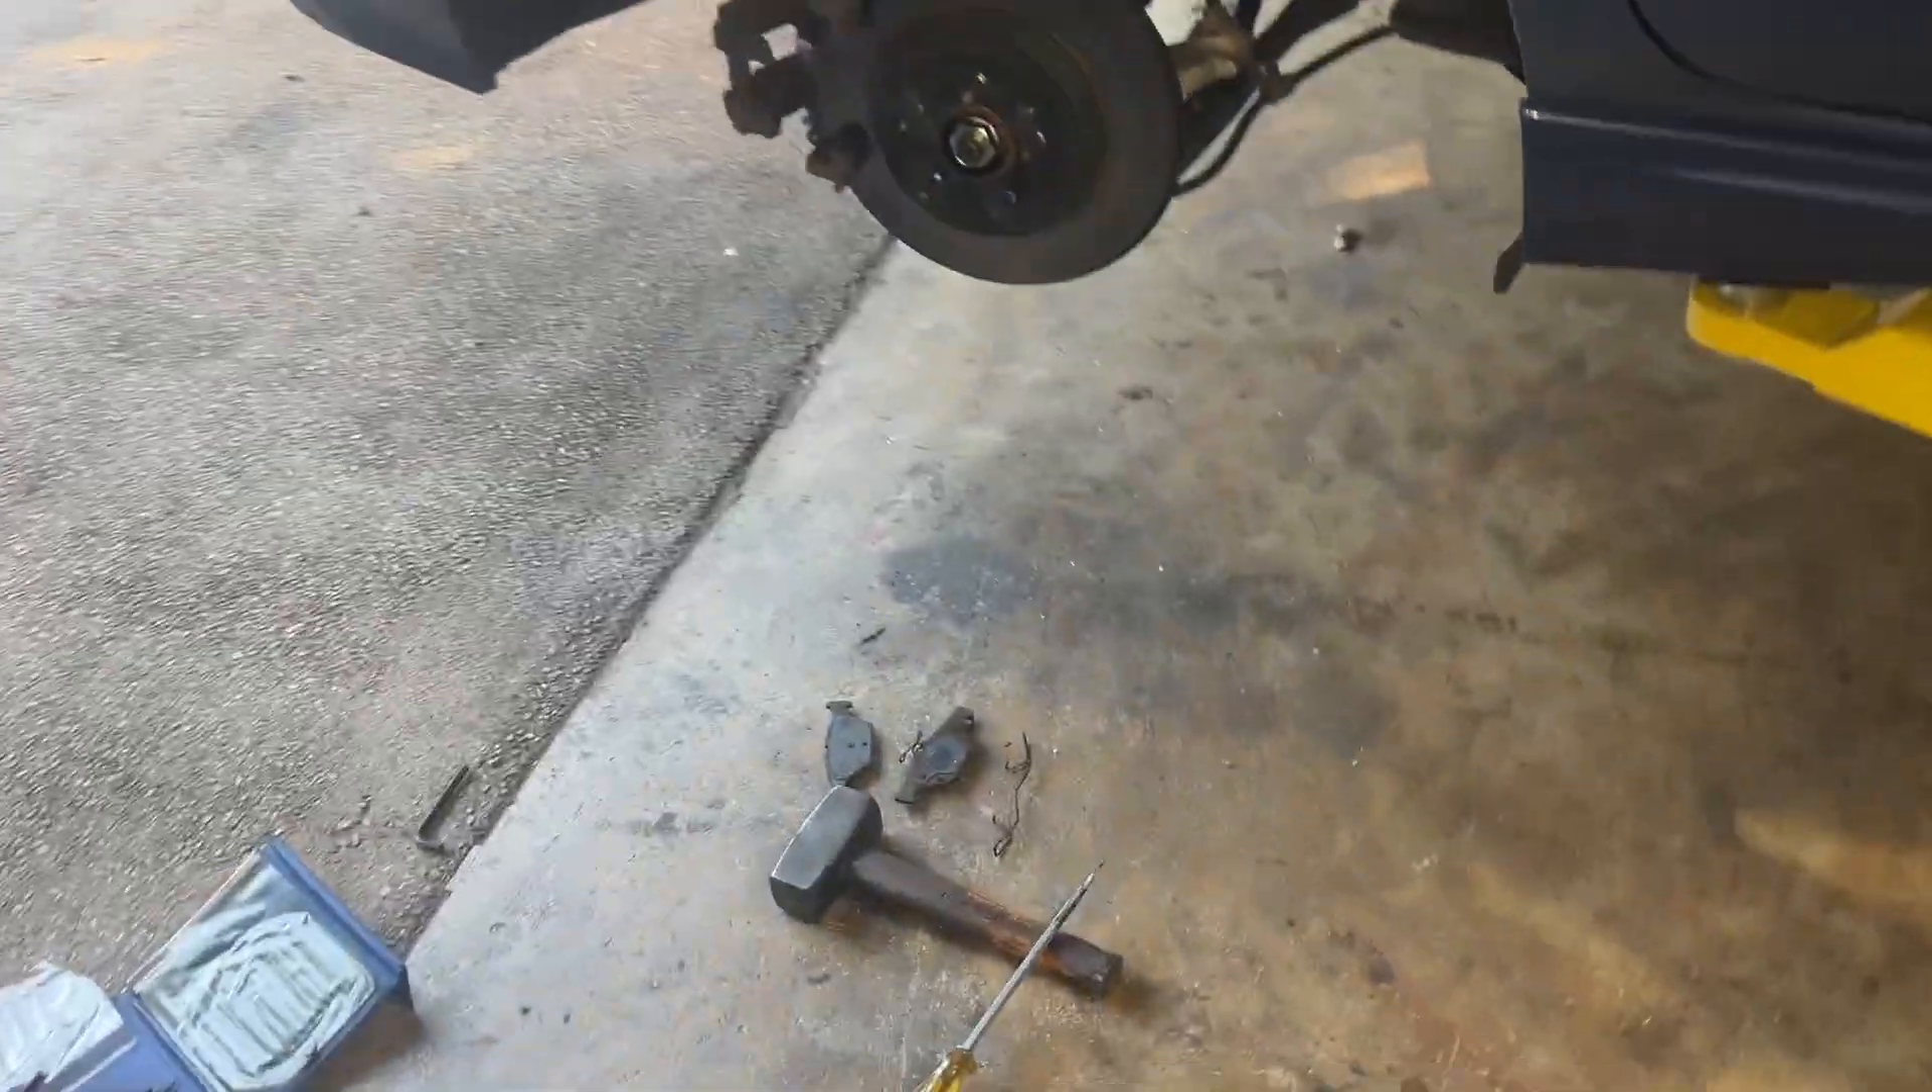I remove the brake pads here already the rear brake pads.